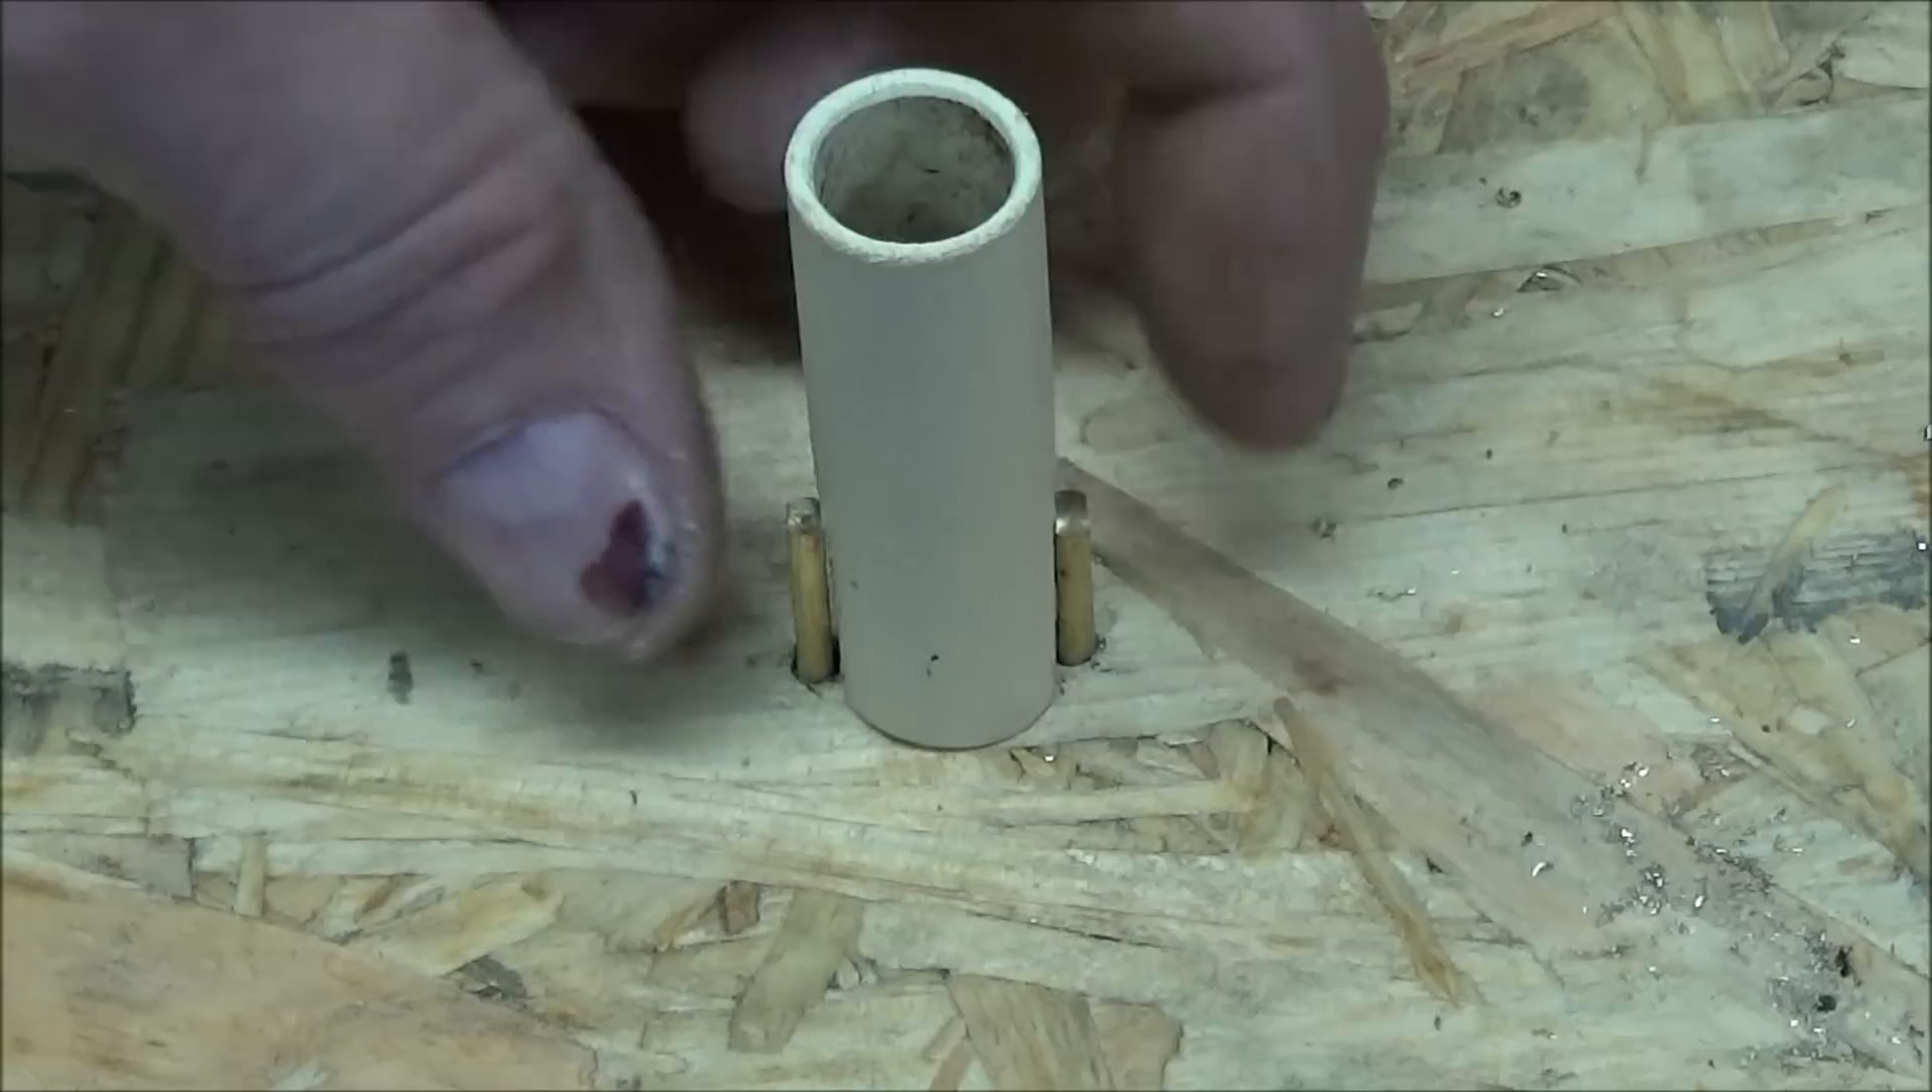As you can see this now gives me a good fit between the two pins and the half inch pipe.